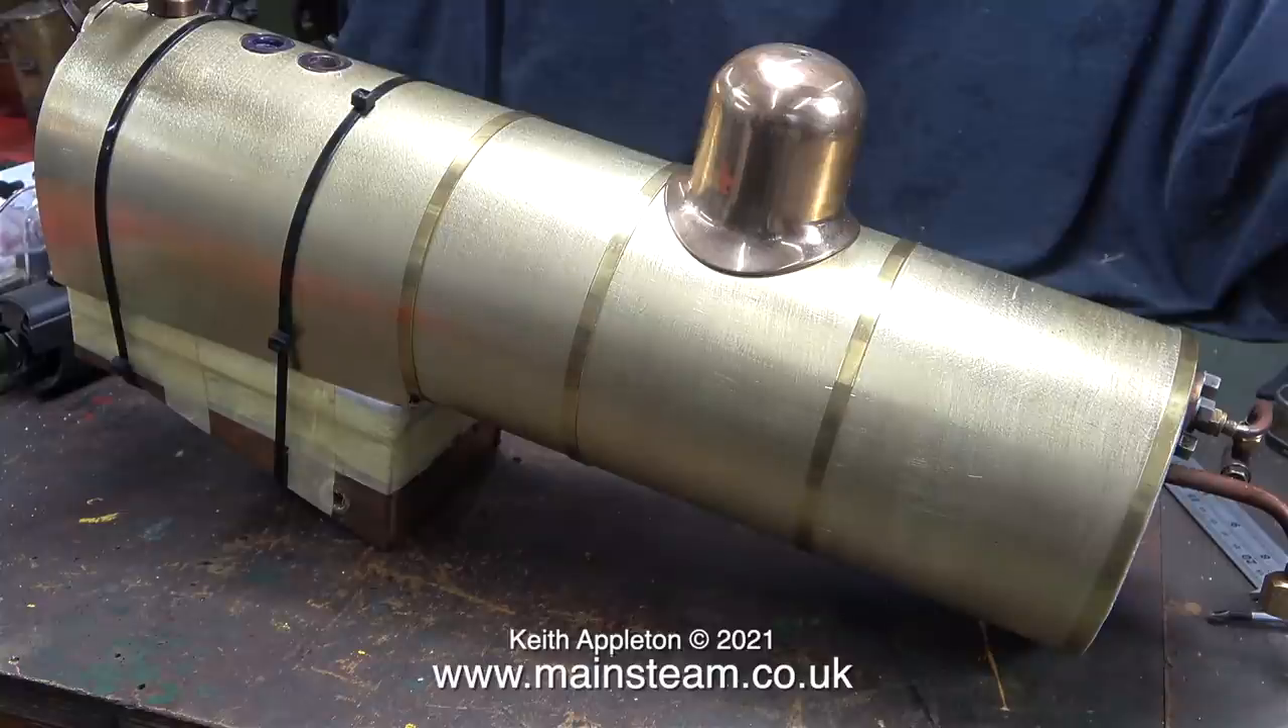There's a lot of masking tape still around the firebox. I will need to cut this off but not just yet.